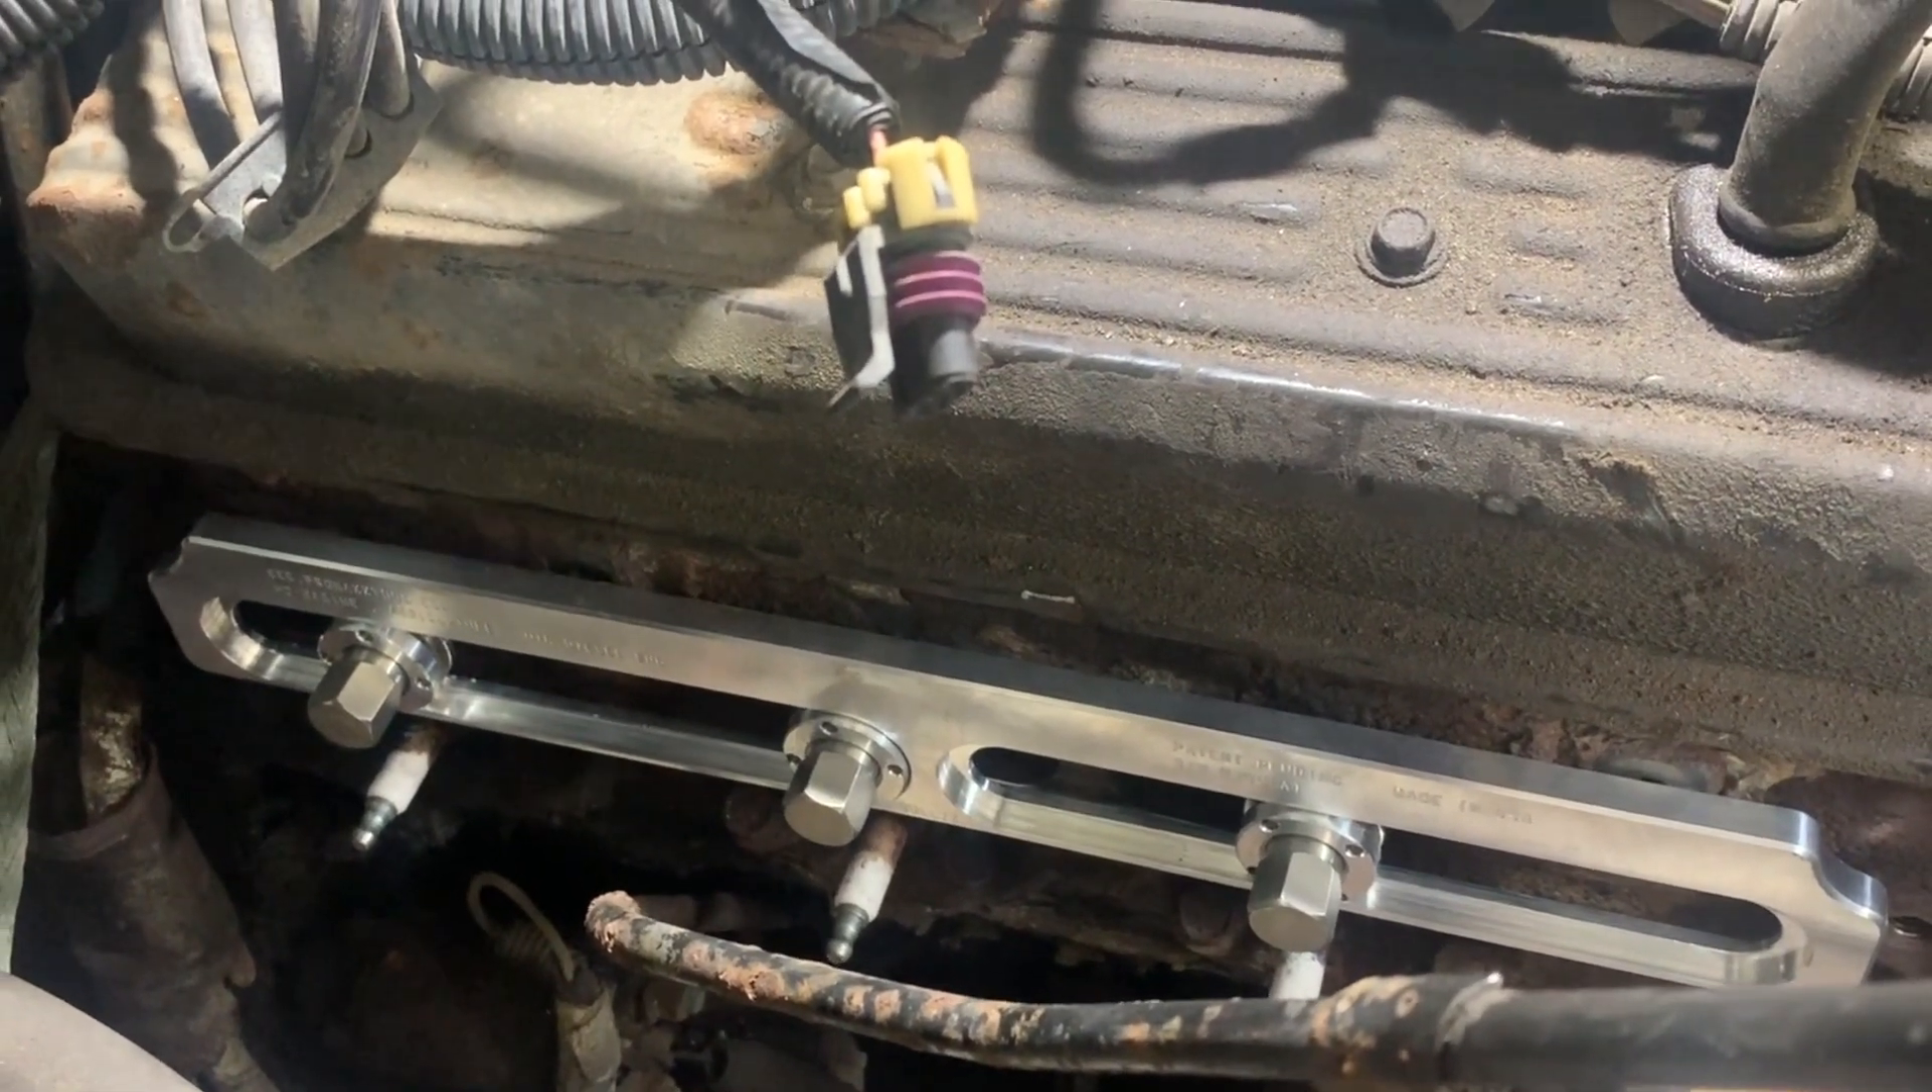We've set the fasteners in some available open tap holes.